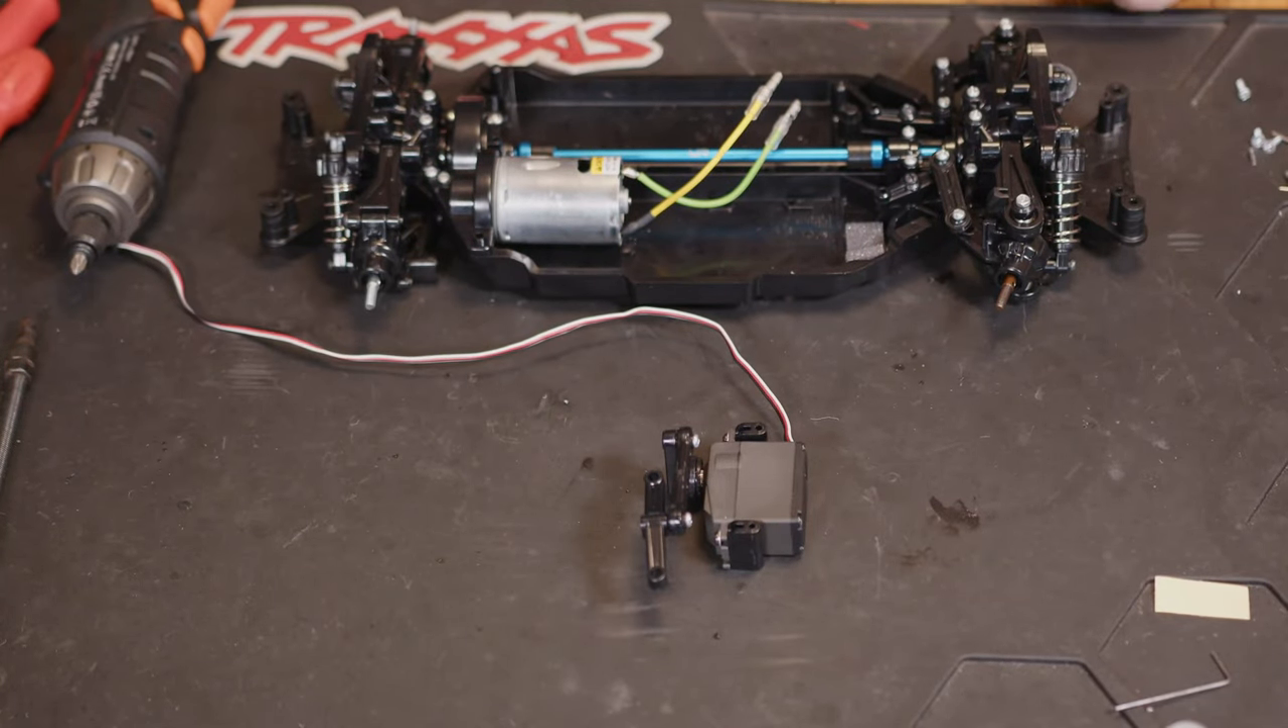Then you've got the two little black parts and you have the little curve at the top with one screw and one washer on either side and then that's got our servo assembly all put together.